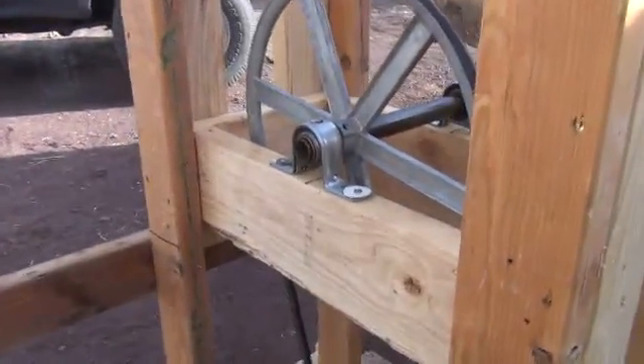We don't have much left to do to the drivetrain other than to box it all in and cover a portion of this with a dielectric material.